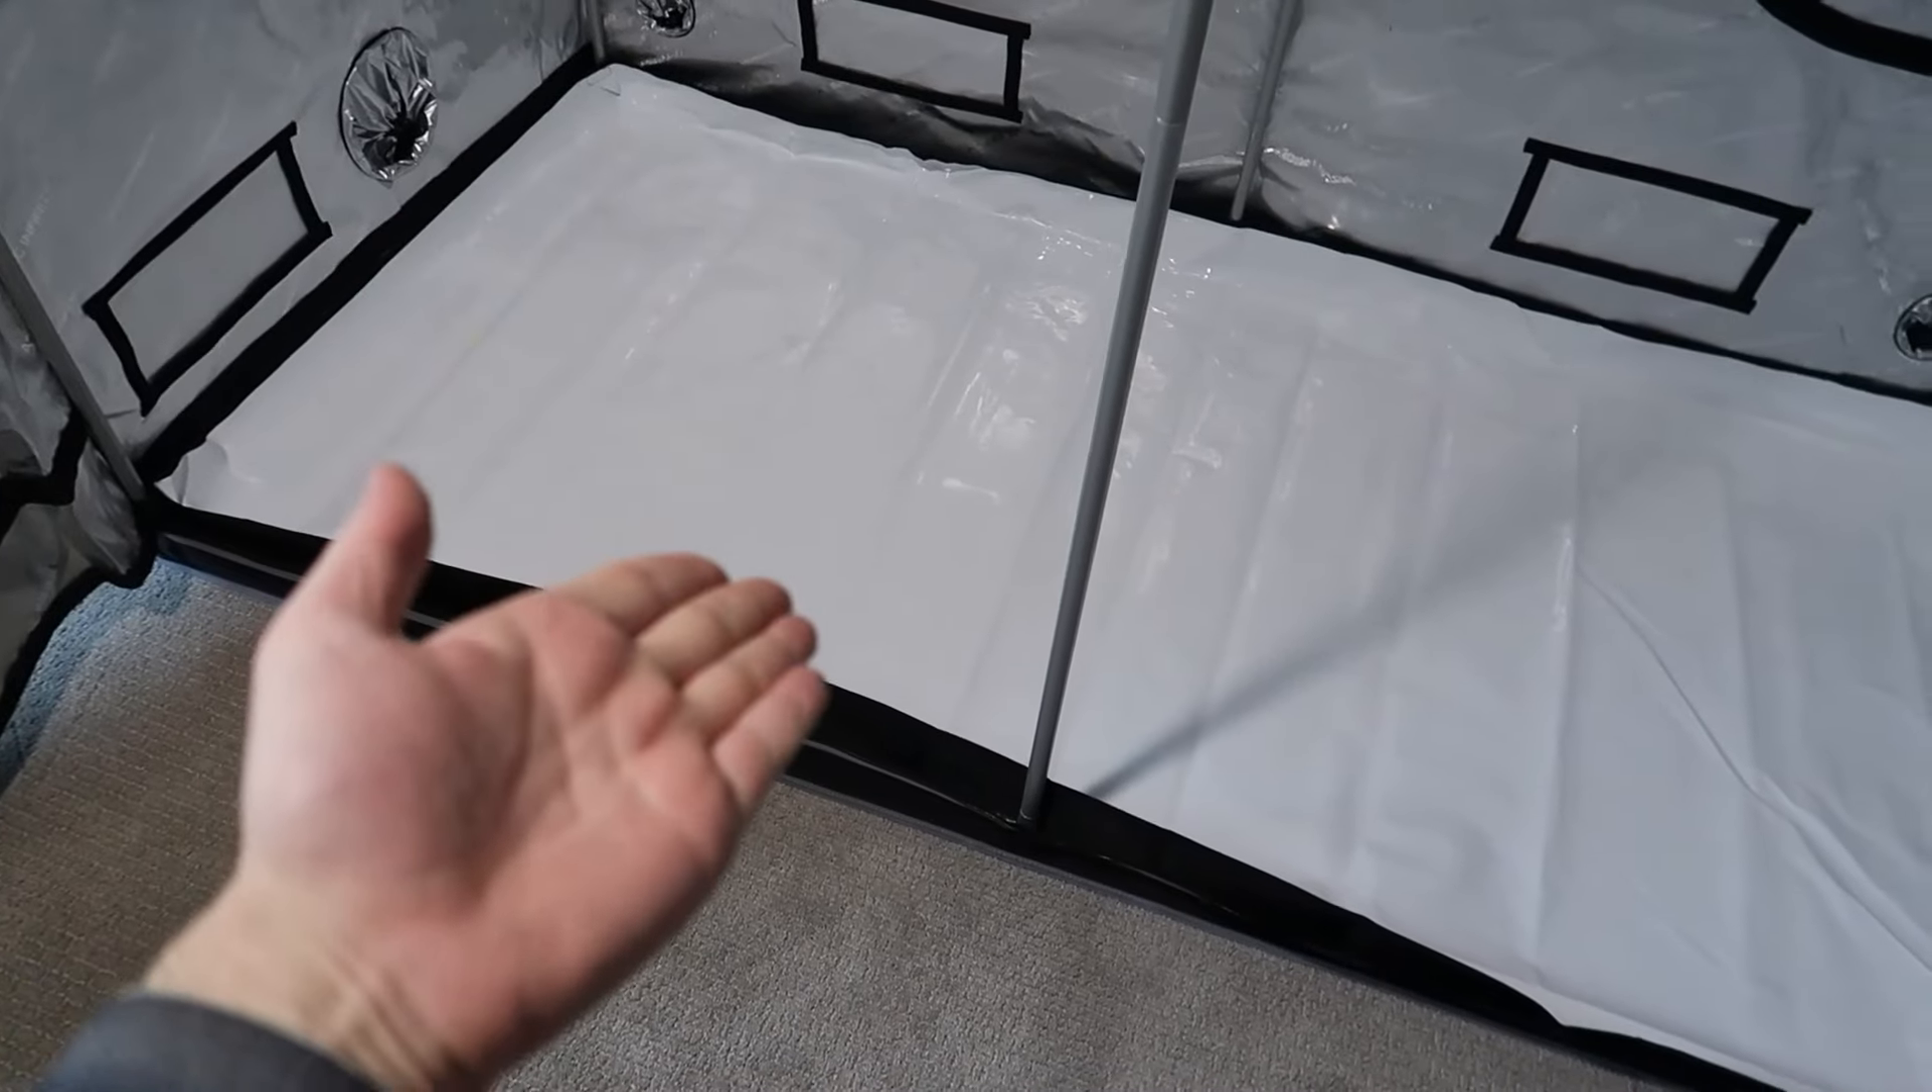Okay, the spill tray is in. And it is white.